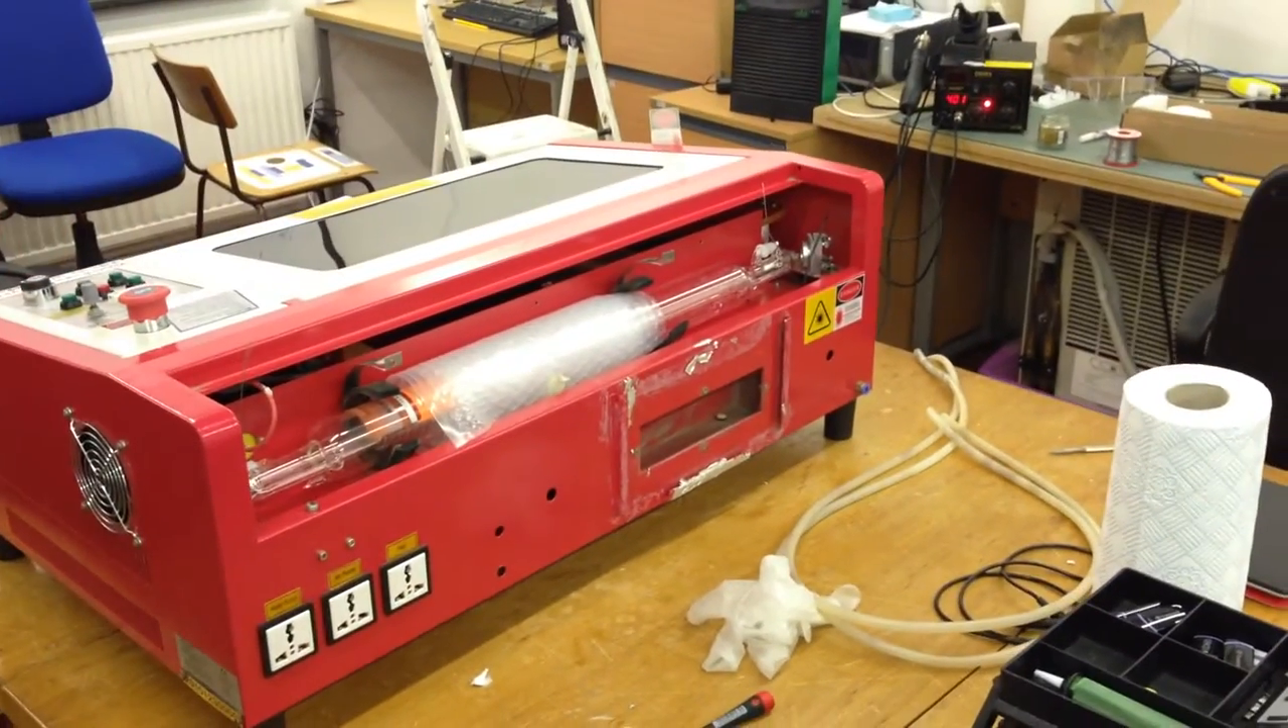And, um, we're just about ready to fit the laser cutter back in. Except, I've got to connect the hoses.